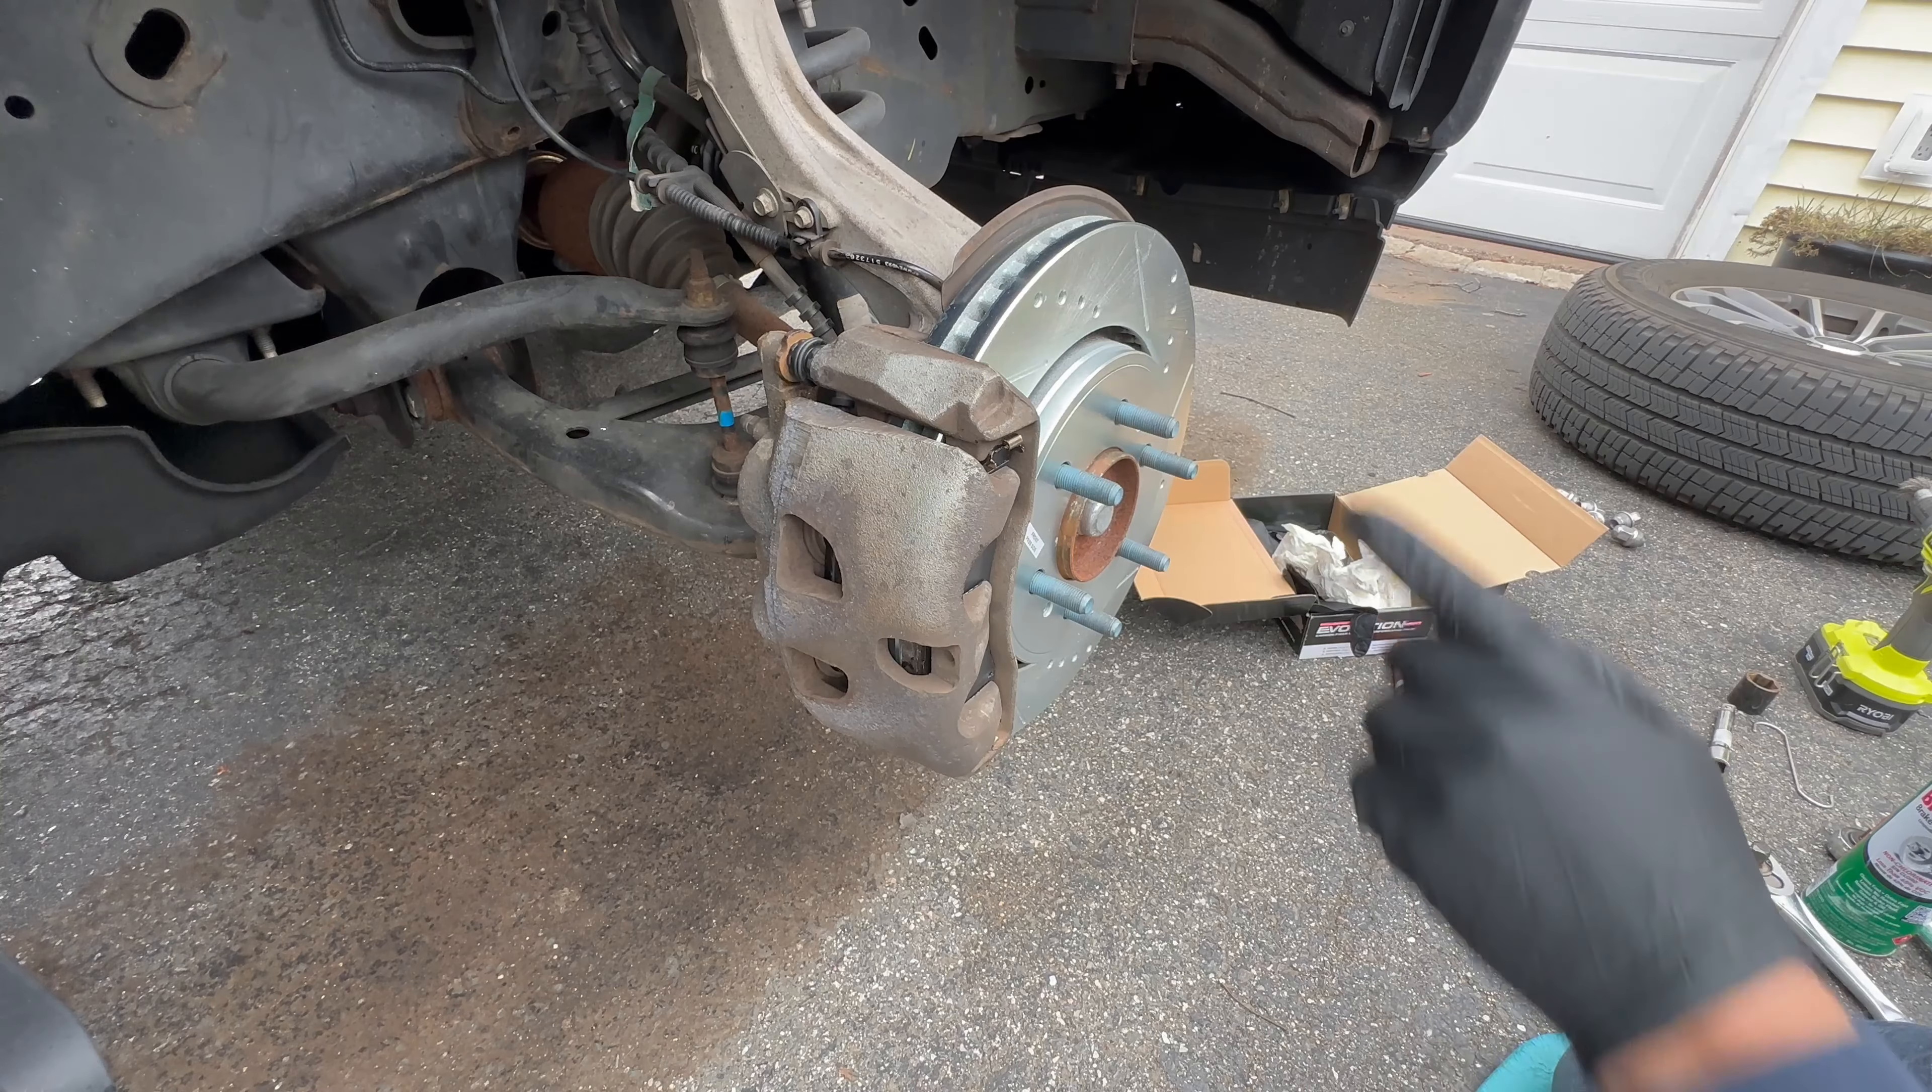All right and then we're all reassembled all we have to do is put the wheel back on and lower the truck tighten everything up and then we'll move to the backside.